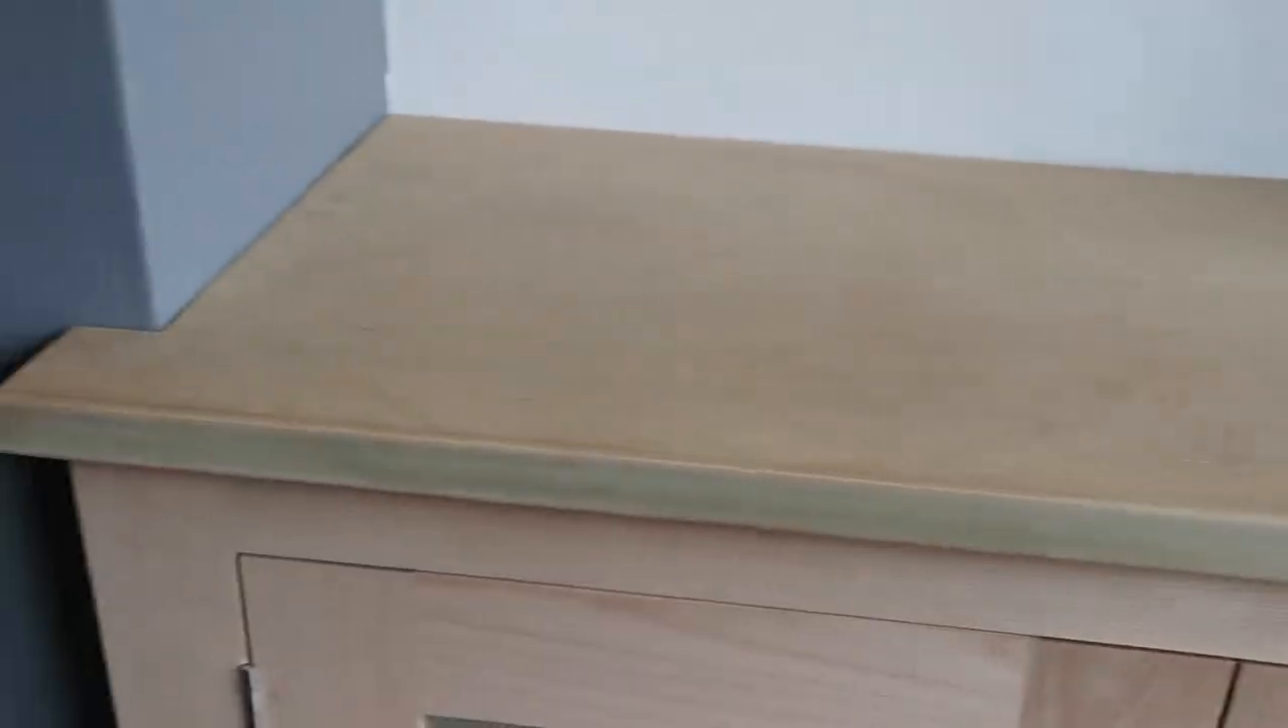So you see I've fixed the top in.